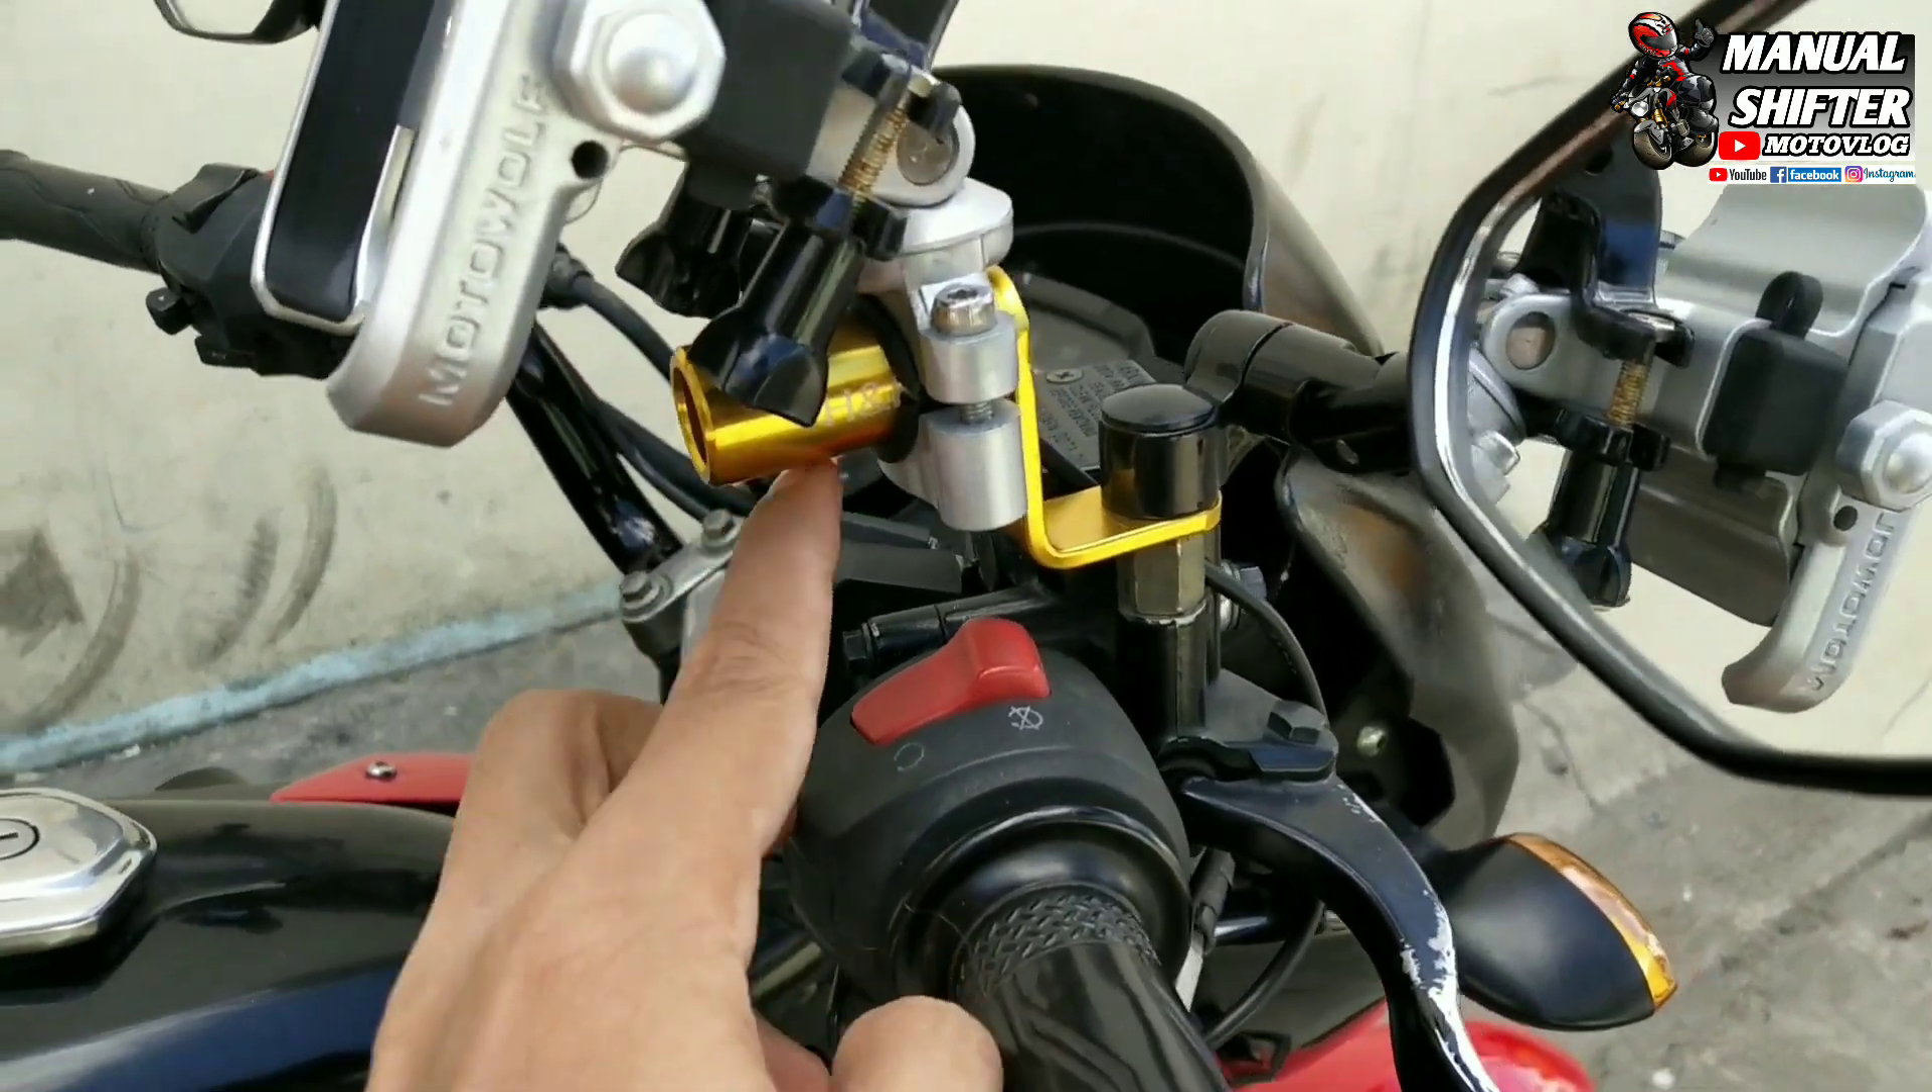Pinalitan natin itong side mirror bracket for CP holder.